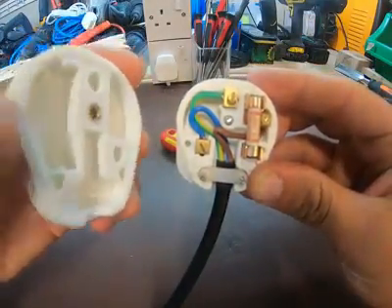Okay I'll put the fuse back in and that's the finished result the final thing to do is to put the cover back on.